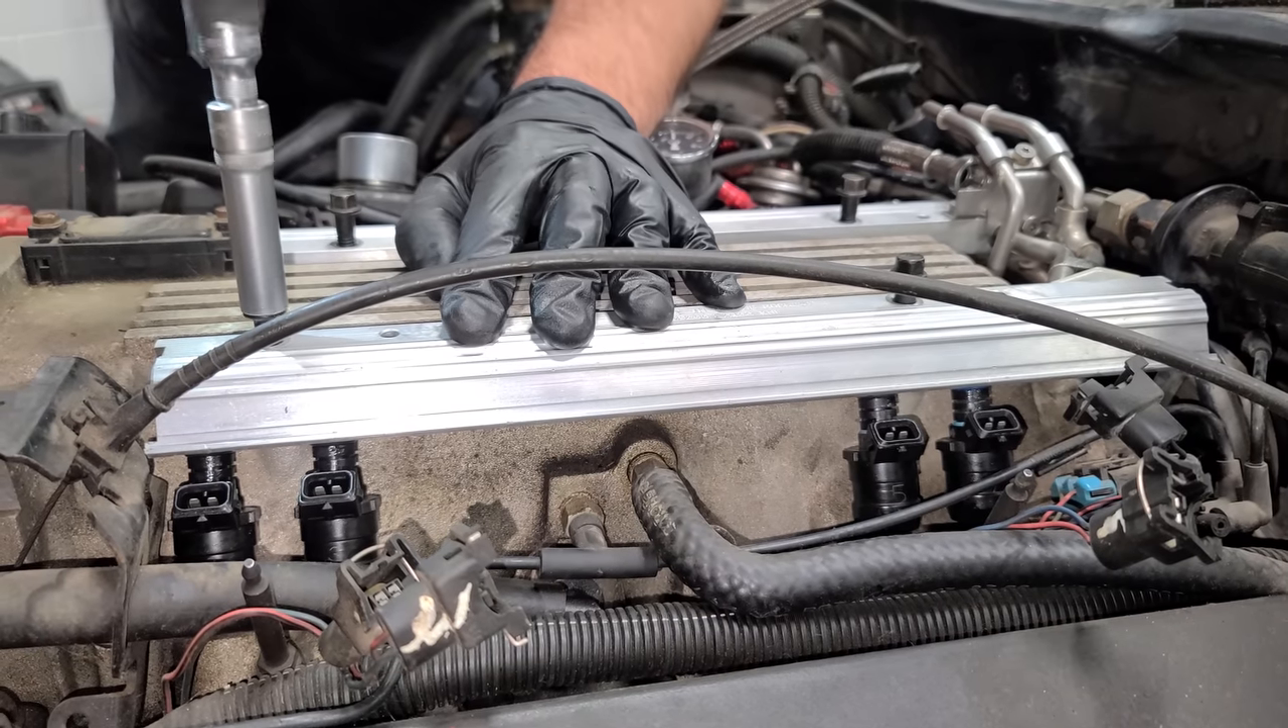So we have all the injectors in.